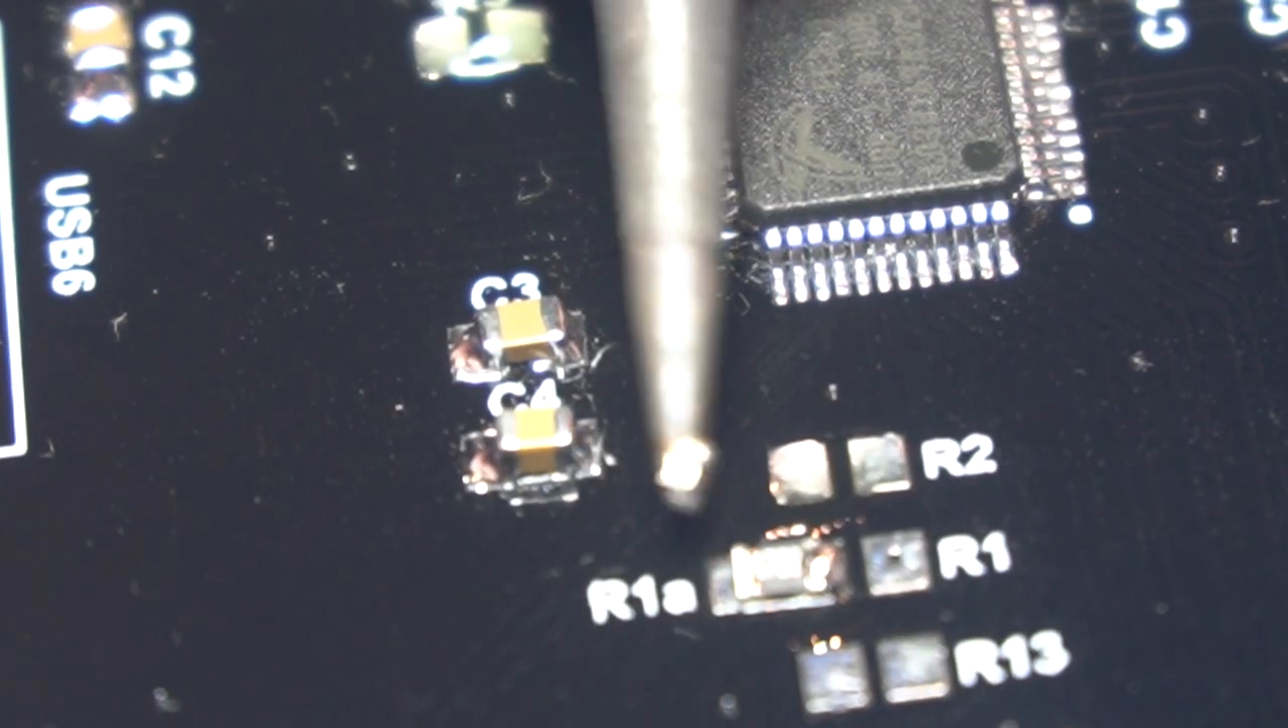We can now start to solder the last set of SMD components, which are the resistors.